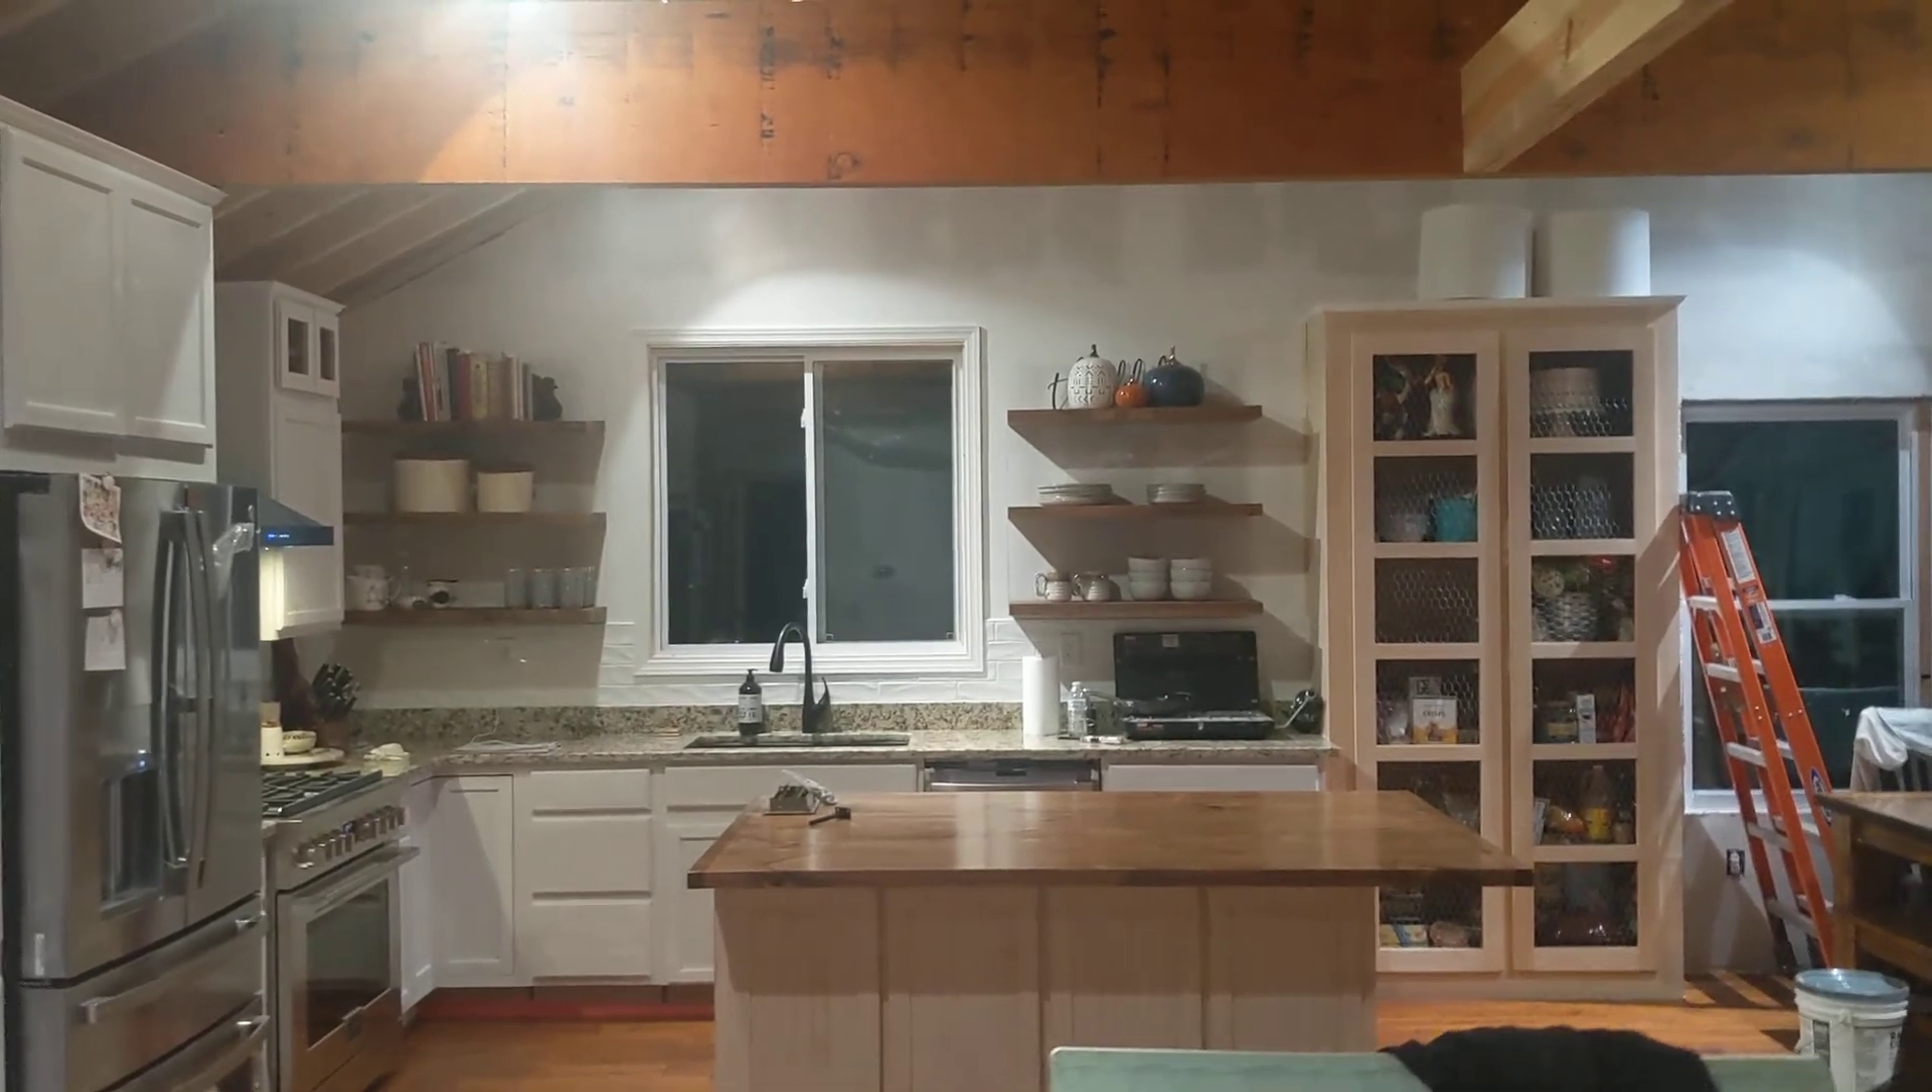Anyway, so floating shelves up. One more thing done.